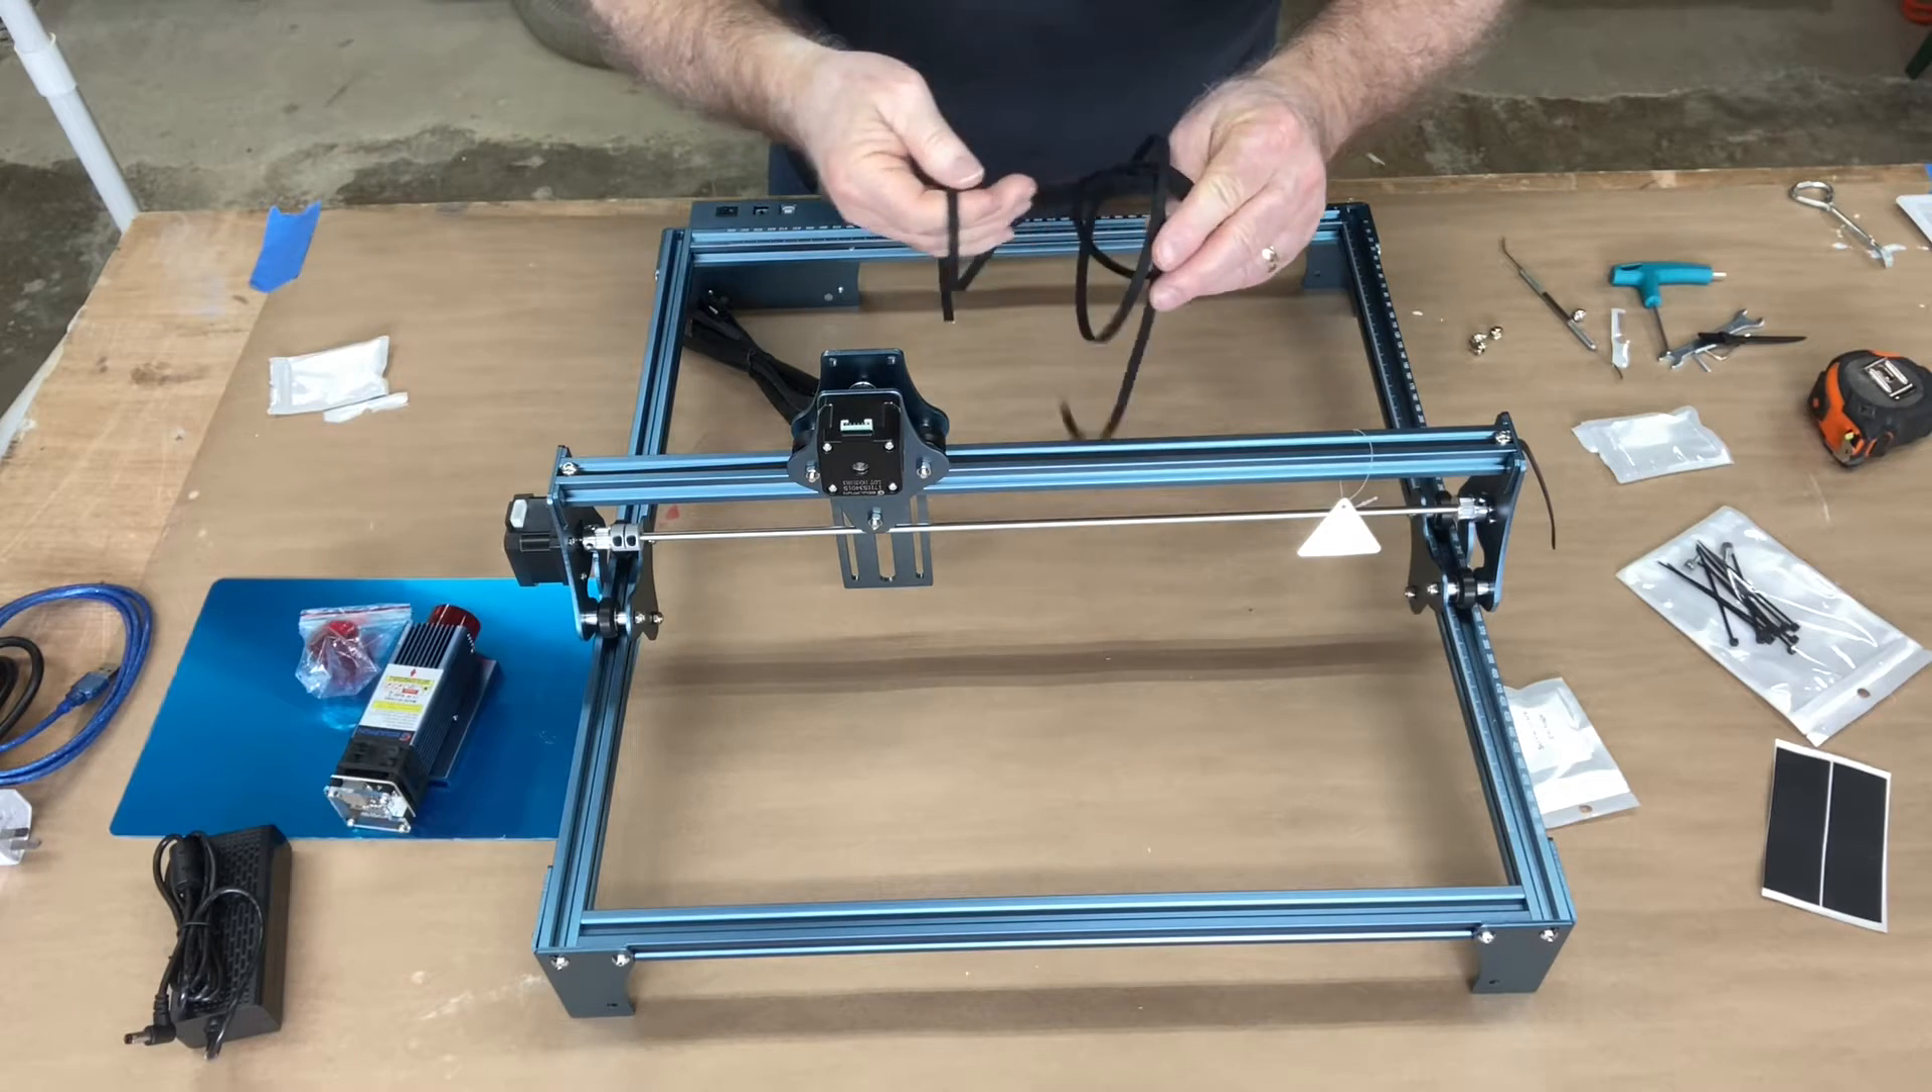Well the hard part's done getting the frame assembled.